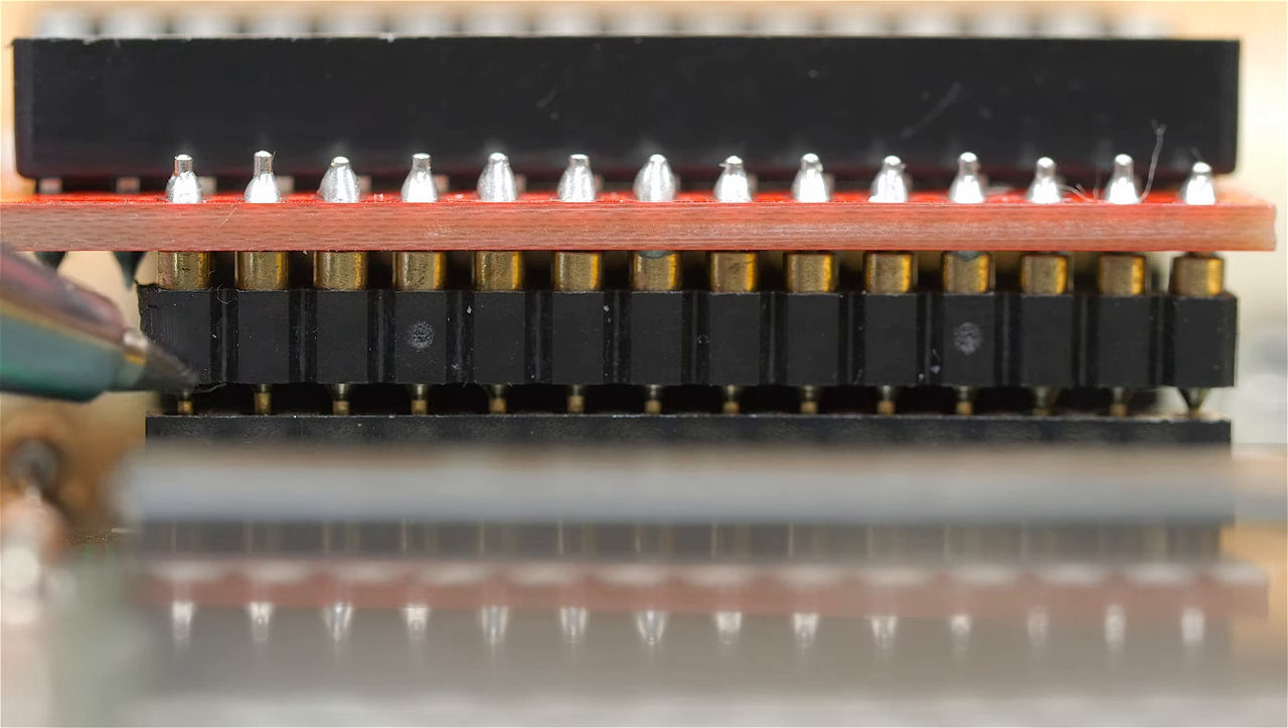That's a gap. It's at least one millimeter. Maybe one and a half millimeters between the bottom of this plastic piece, which is part of the rominator. And then the top of this black piece, which is the socket on the motherboard. And that's unfortunate because I wanted it to be as low profile as possible. The pins are just too long for this low profile socket.